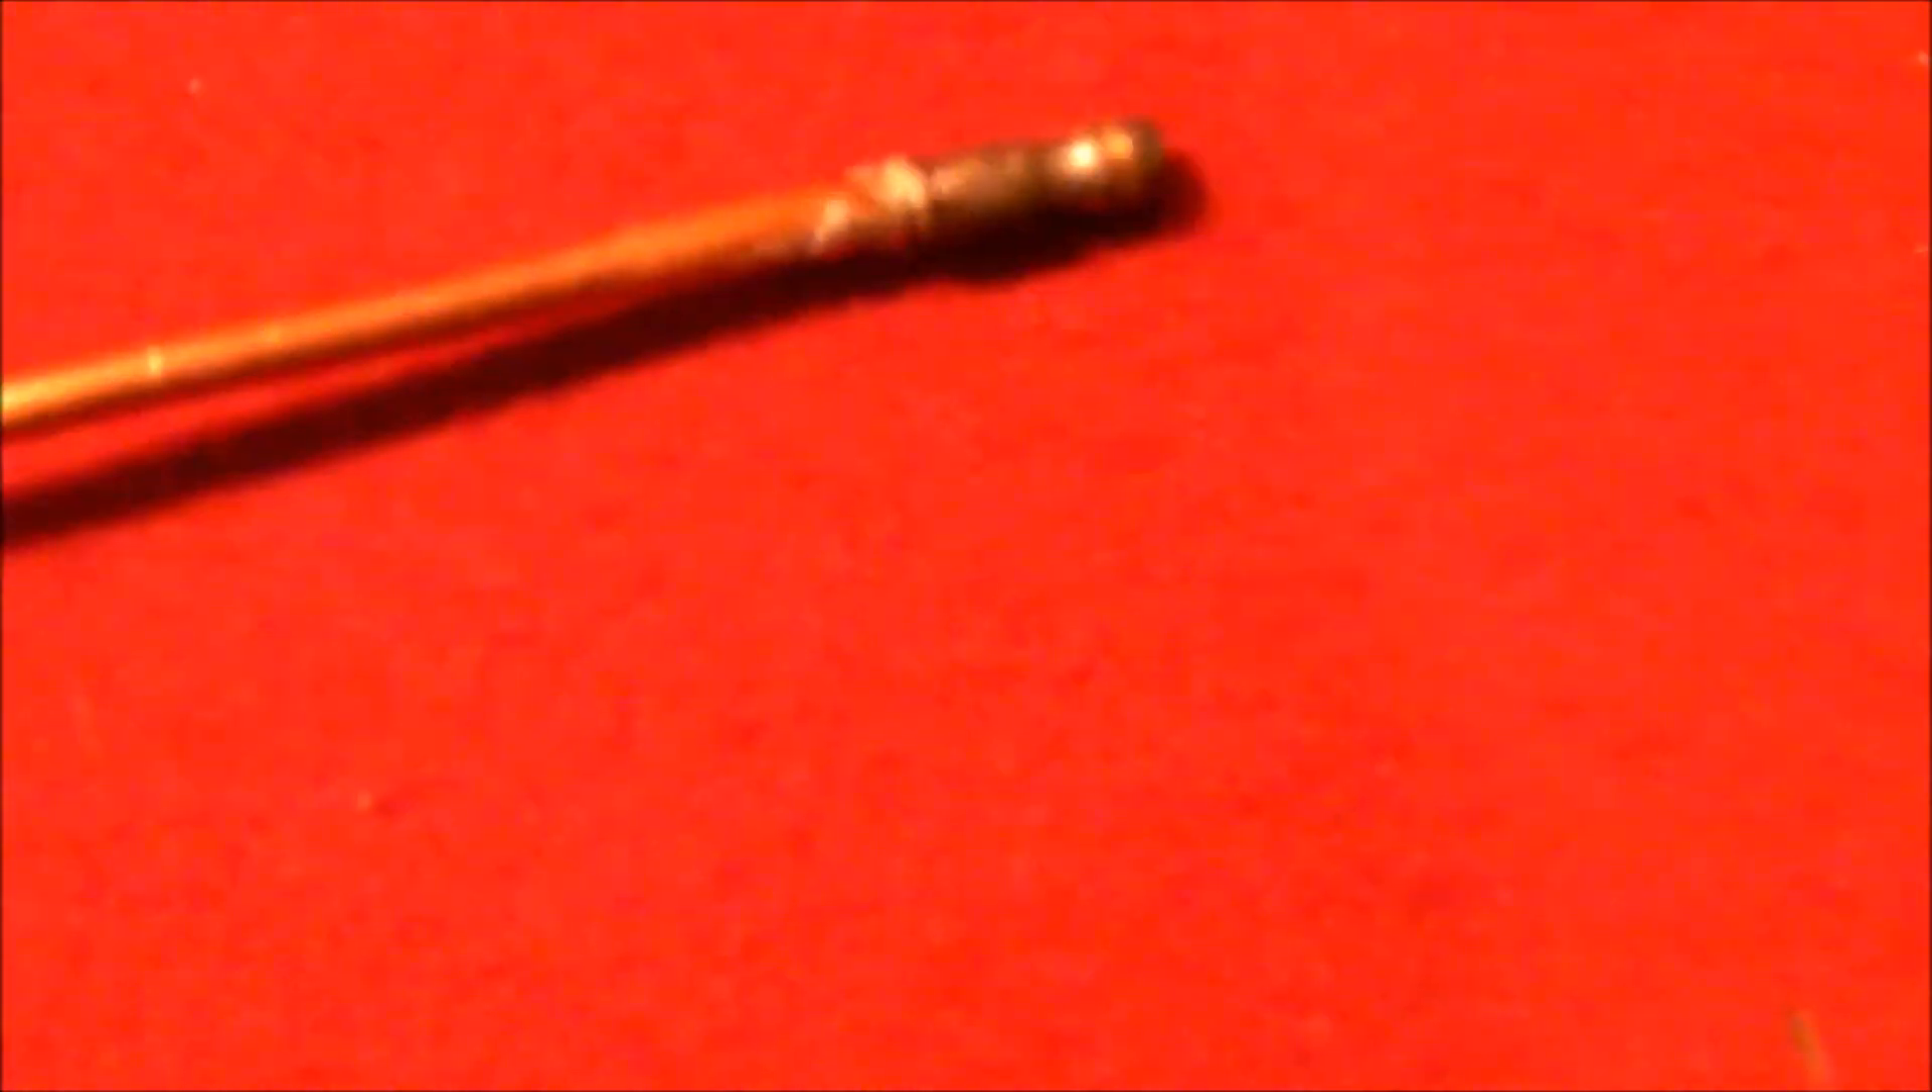I had the terminal soldered onto my copper wire.